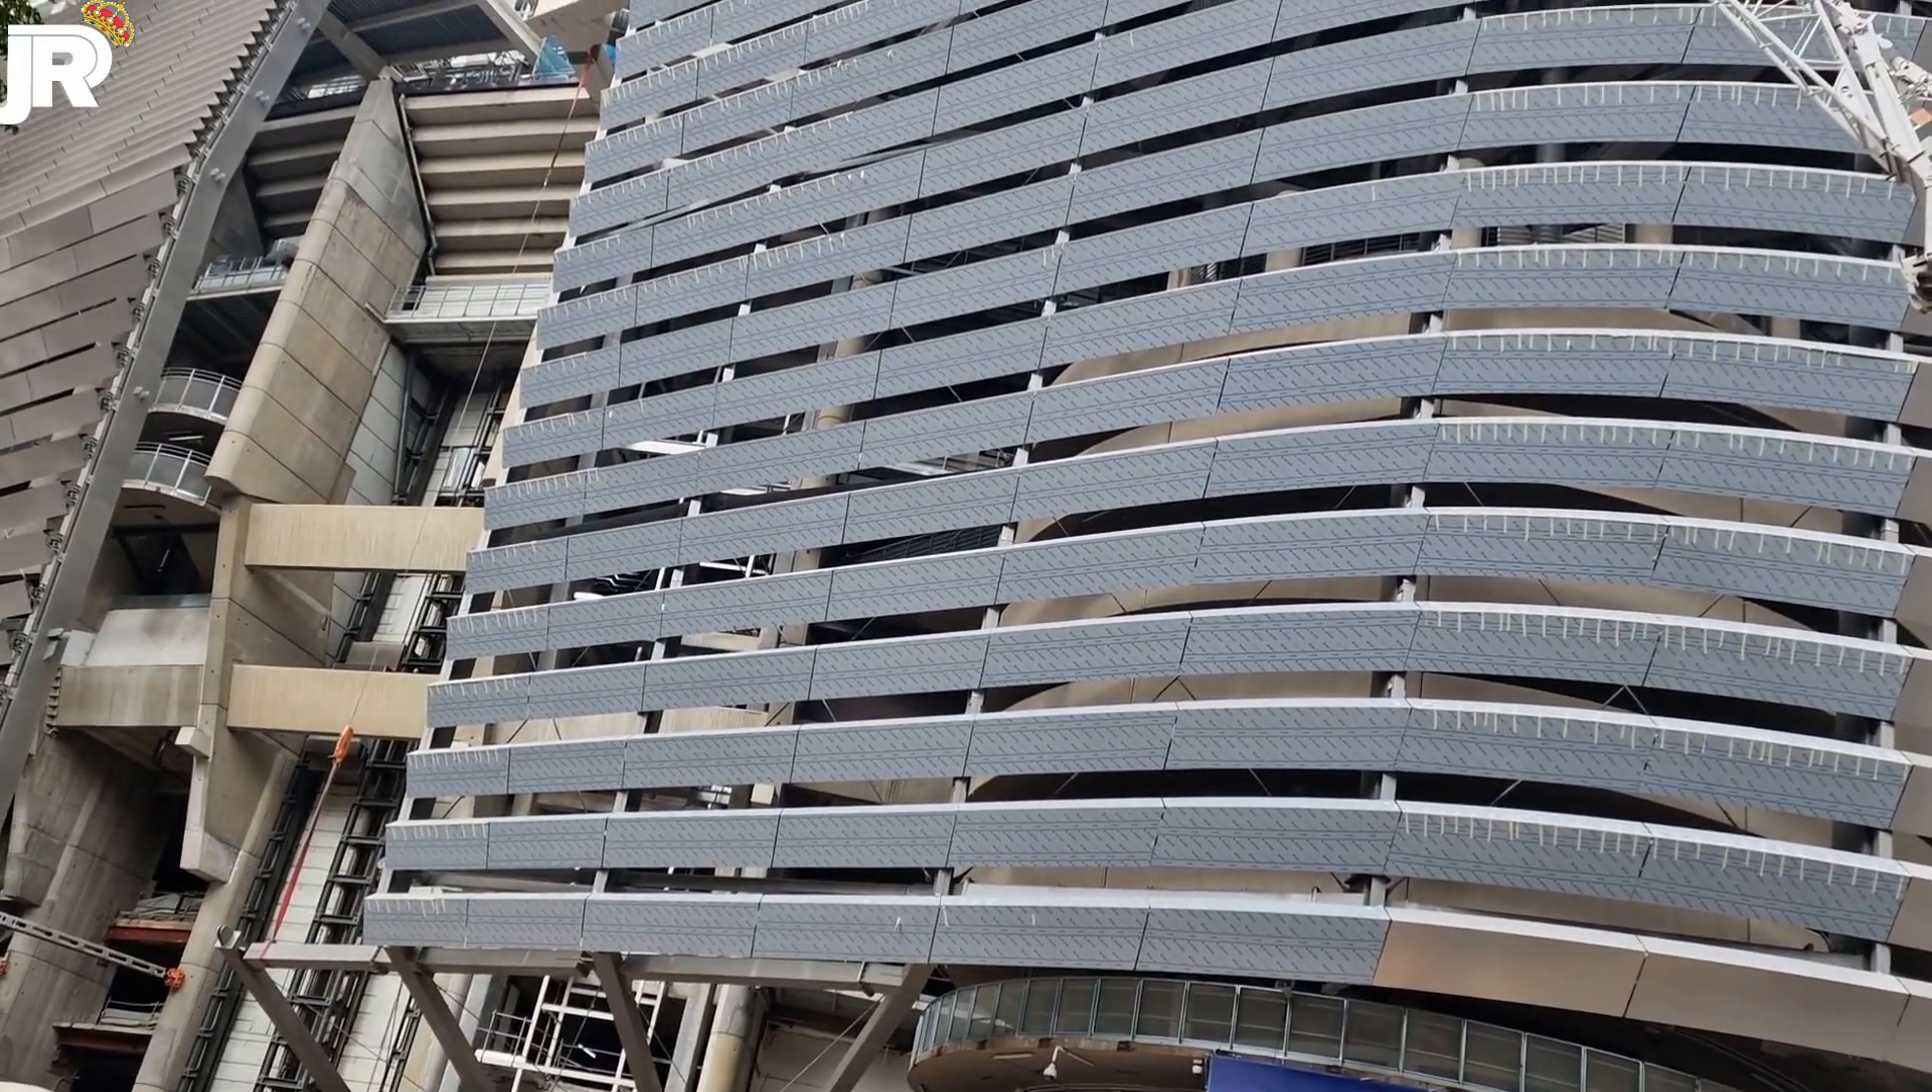En esas columnas que tenemos aquí también han sido colocadas todas las mismísimas lamas.